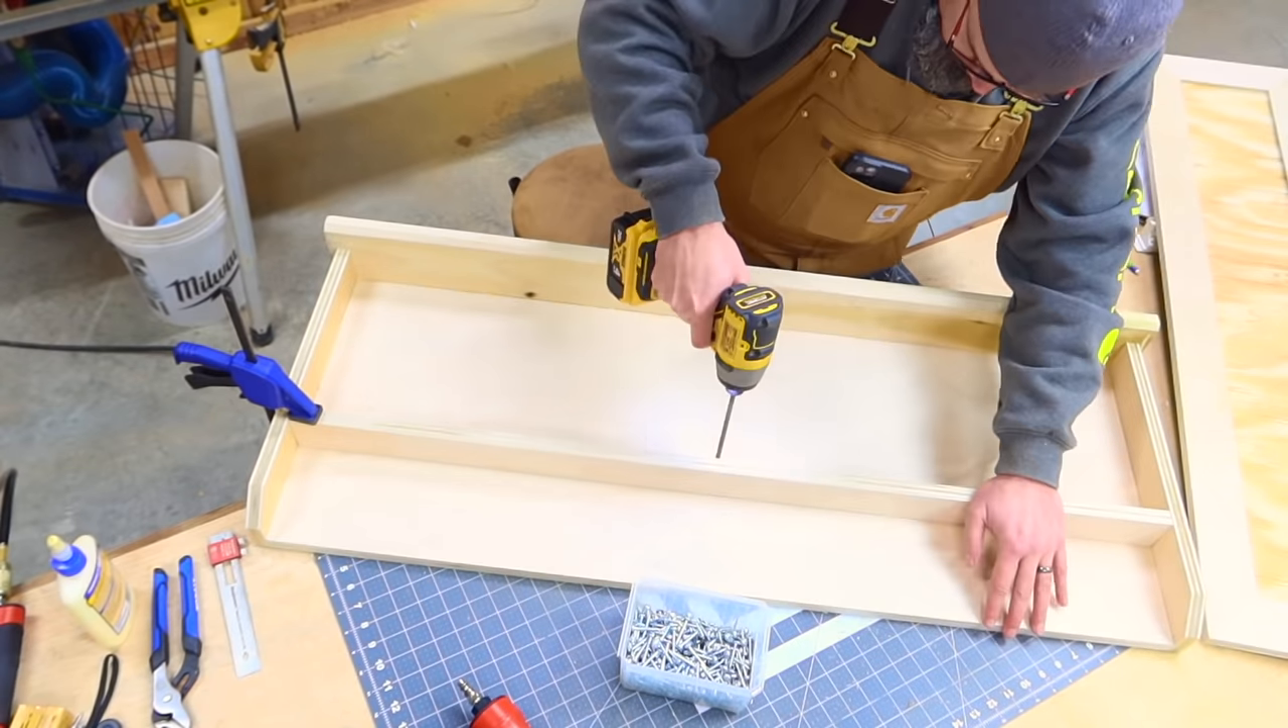So with our divider where it needs to be, I just have a clamp on one end just to hold that still while I'll go ahead and I'll put my pocket screws in.